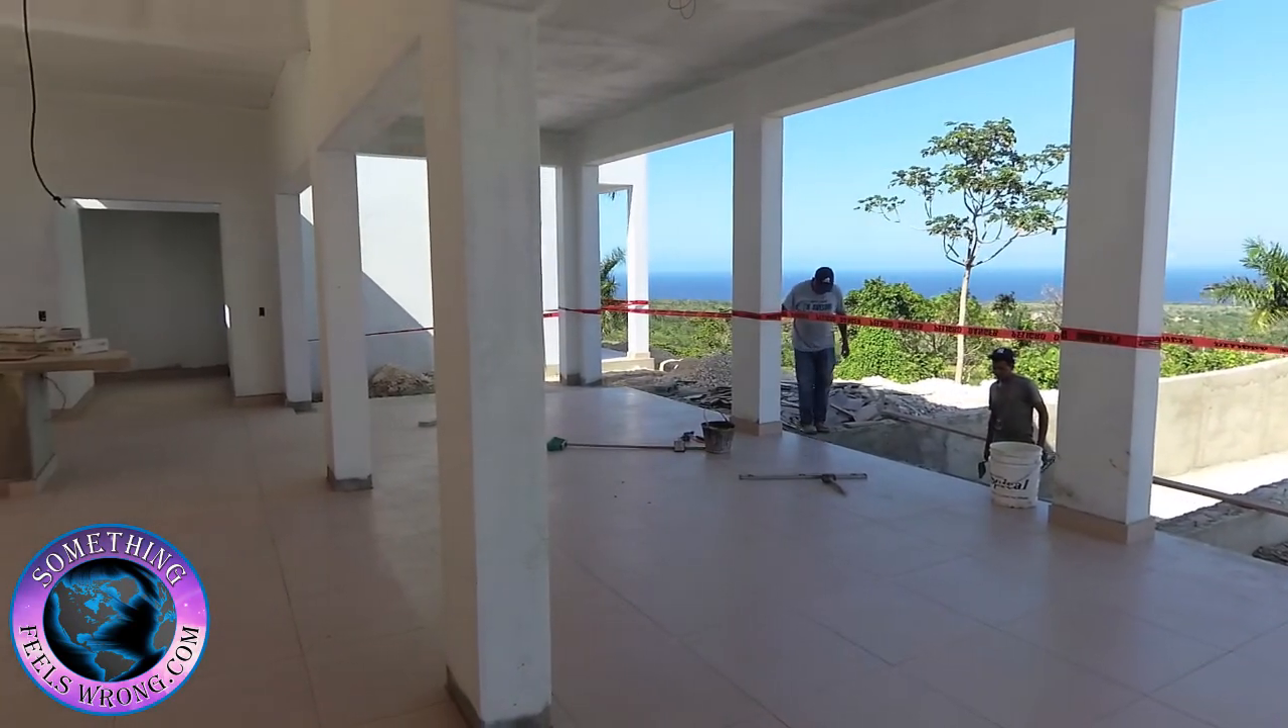Um these good folks uh they've just finished laying down tile.